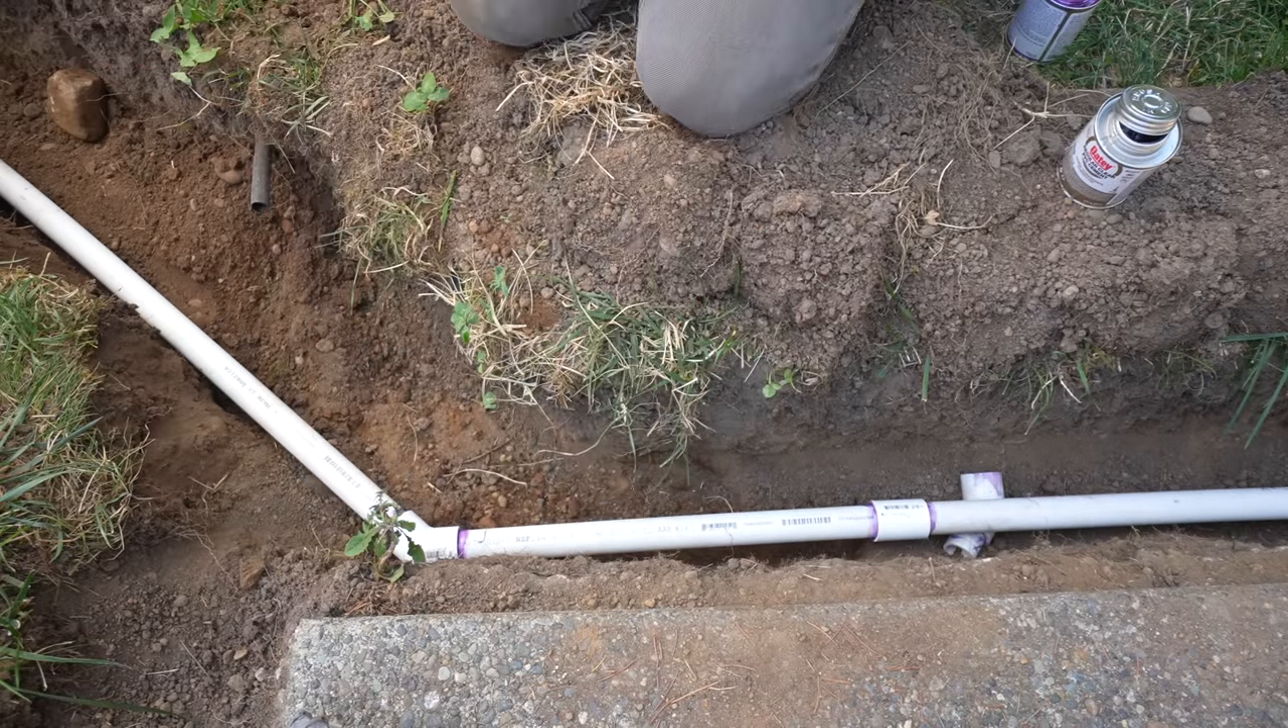With our PVC pipe fully installed, I can now transition my efforts to the sprinkler heads.